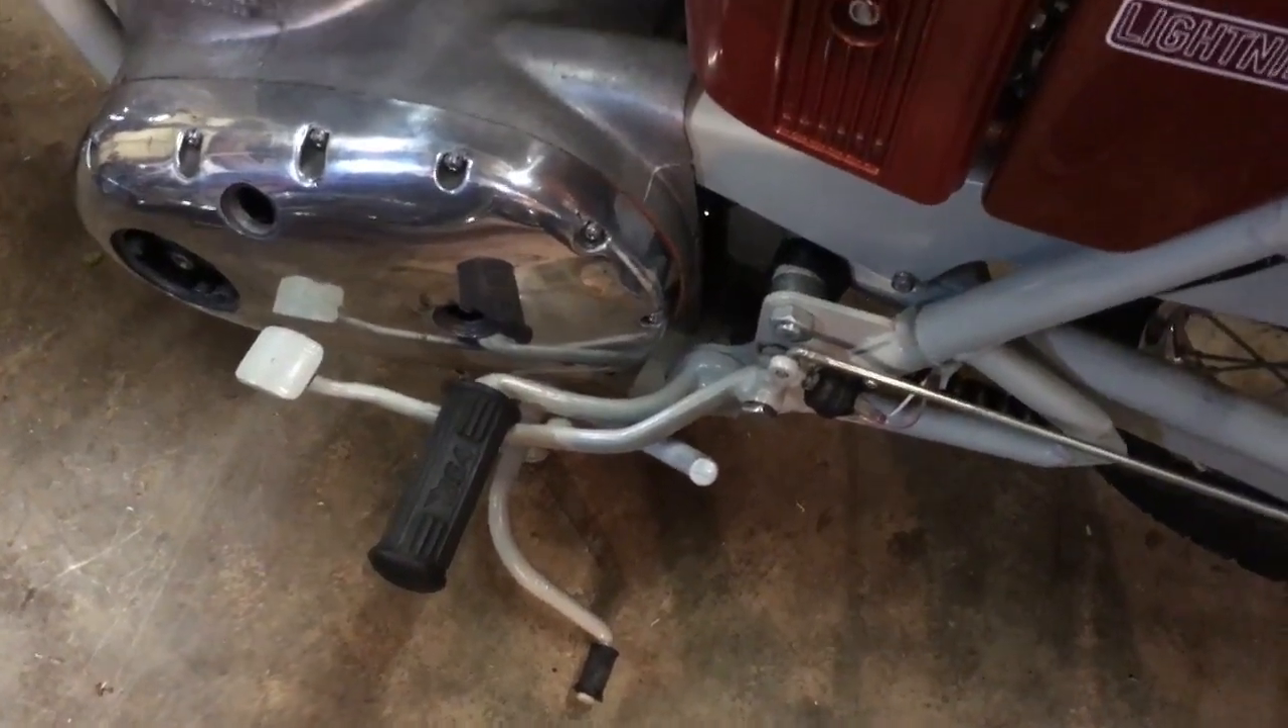All uh outer cover all buttoned up and also uh i've uh replaced the footrest into its right foot position and uh tightened it up.